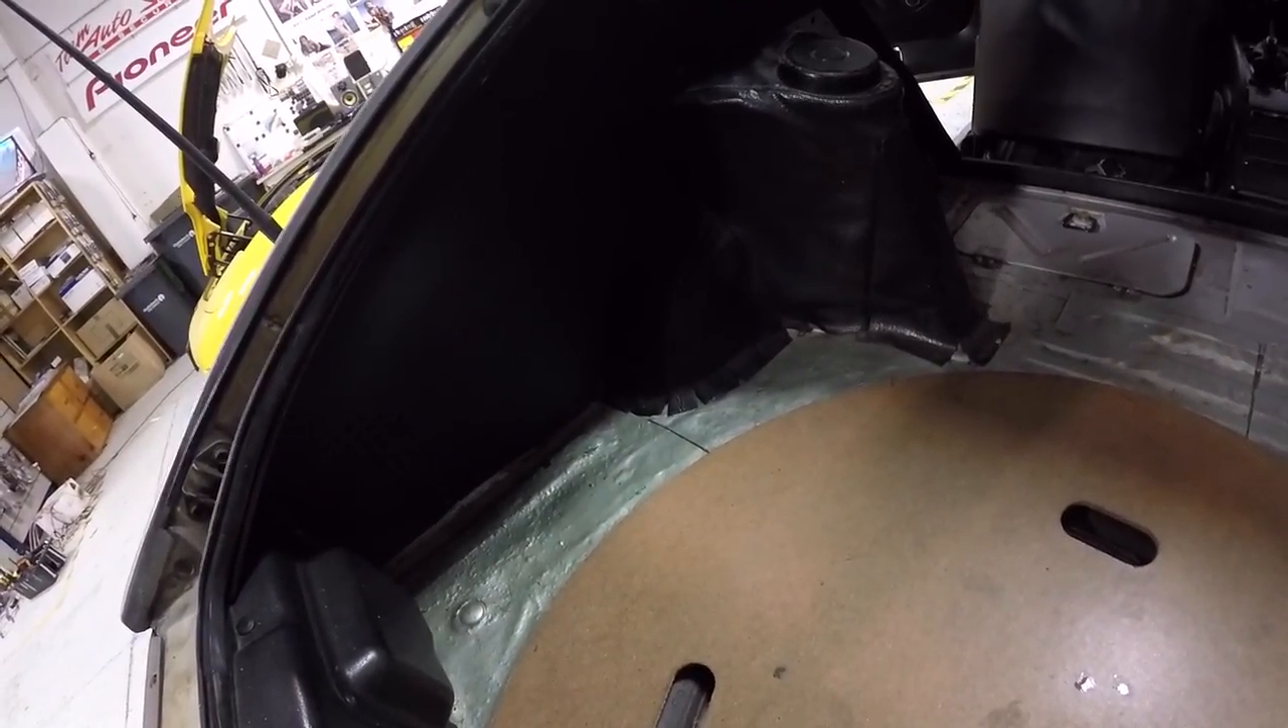The only thing I haven't put back in is the carpet.